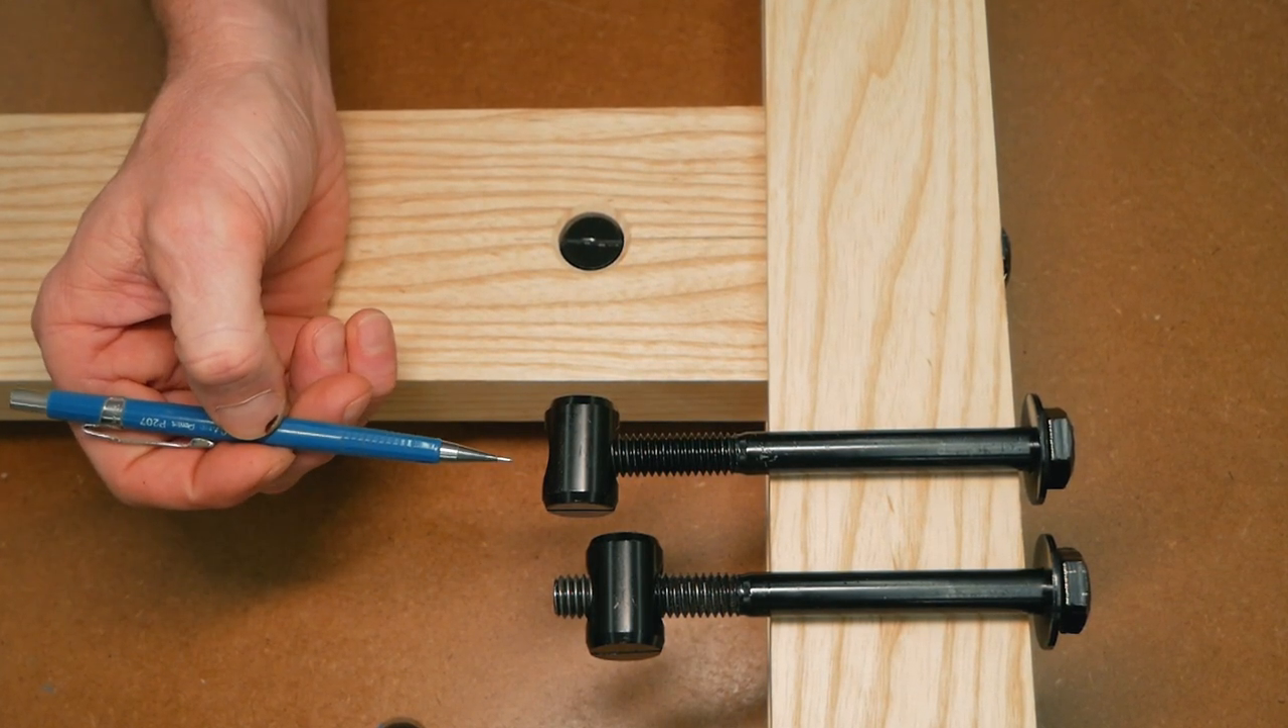The bolt comes nearly all the way through the cross dowel.